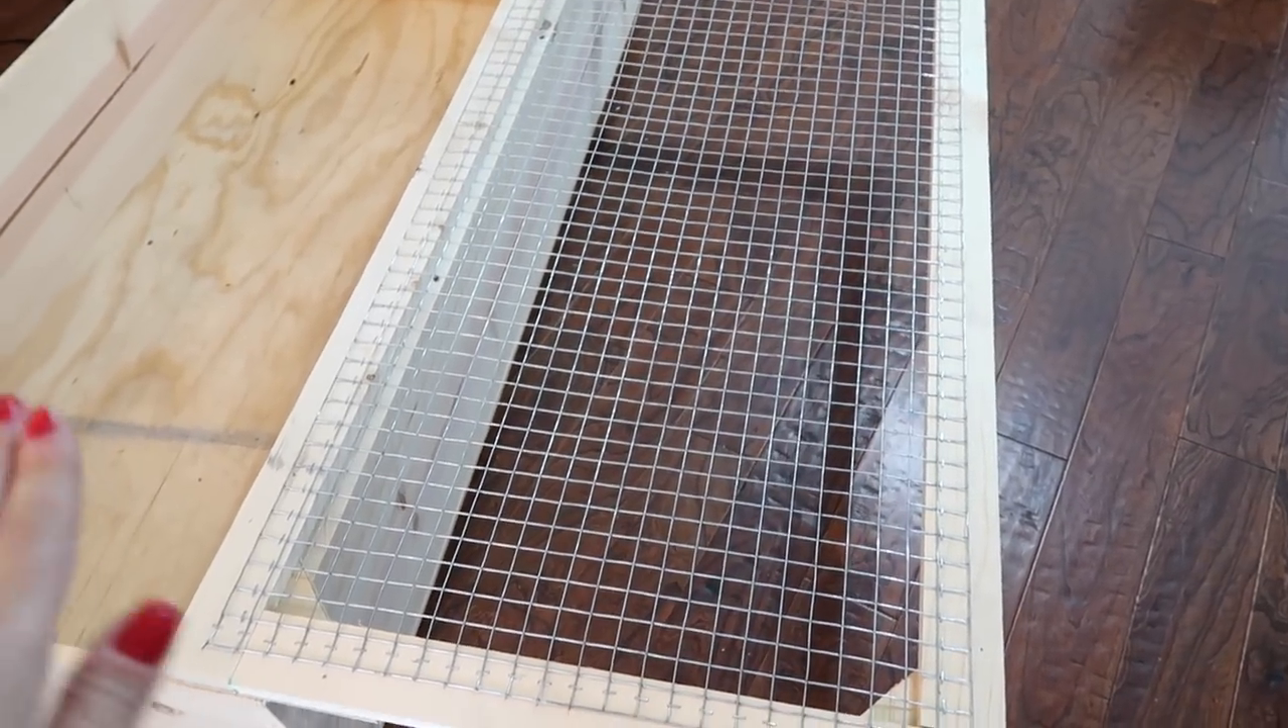Here is the door completely finished the door is completely done this is the chicken wire completely applied.